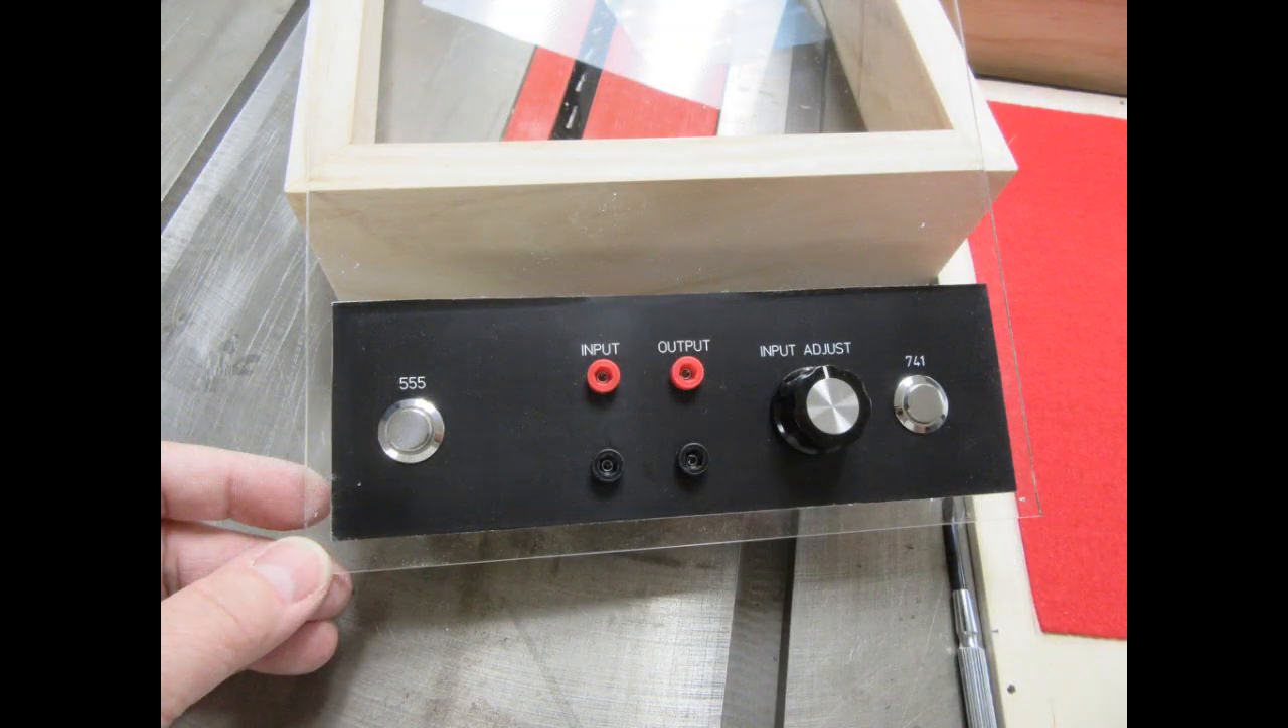I used my Xacto knife to cut out the decorative front to match the holes, and here all the components are mounted.